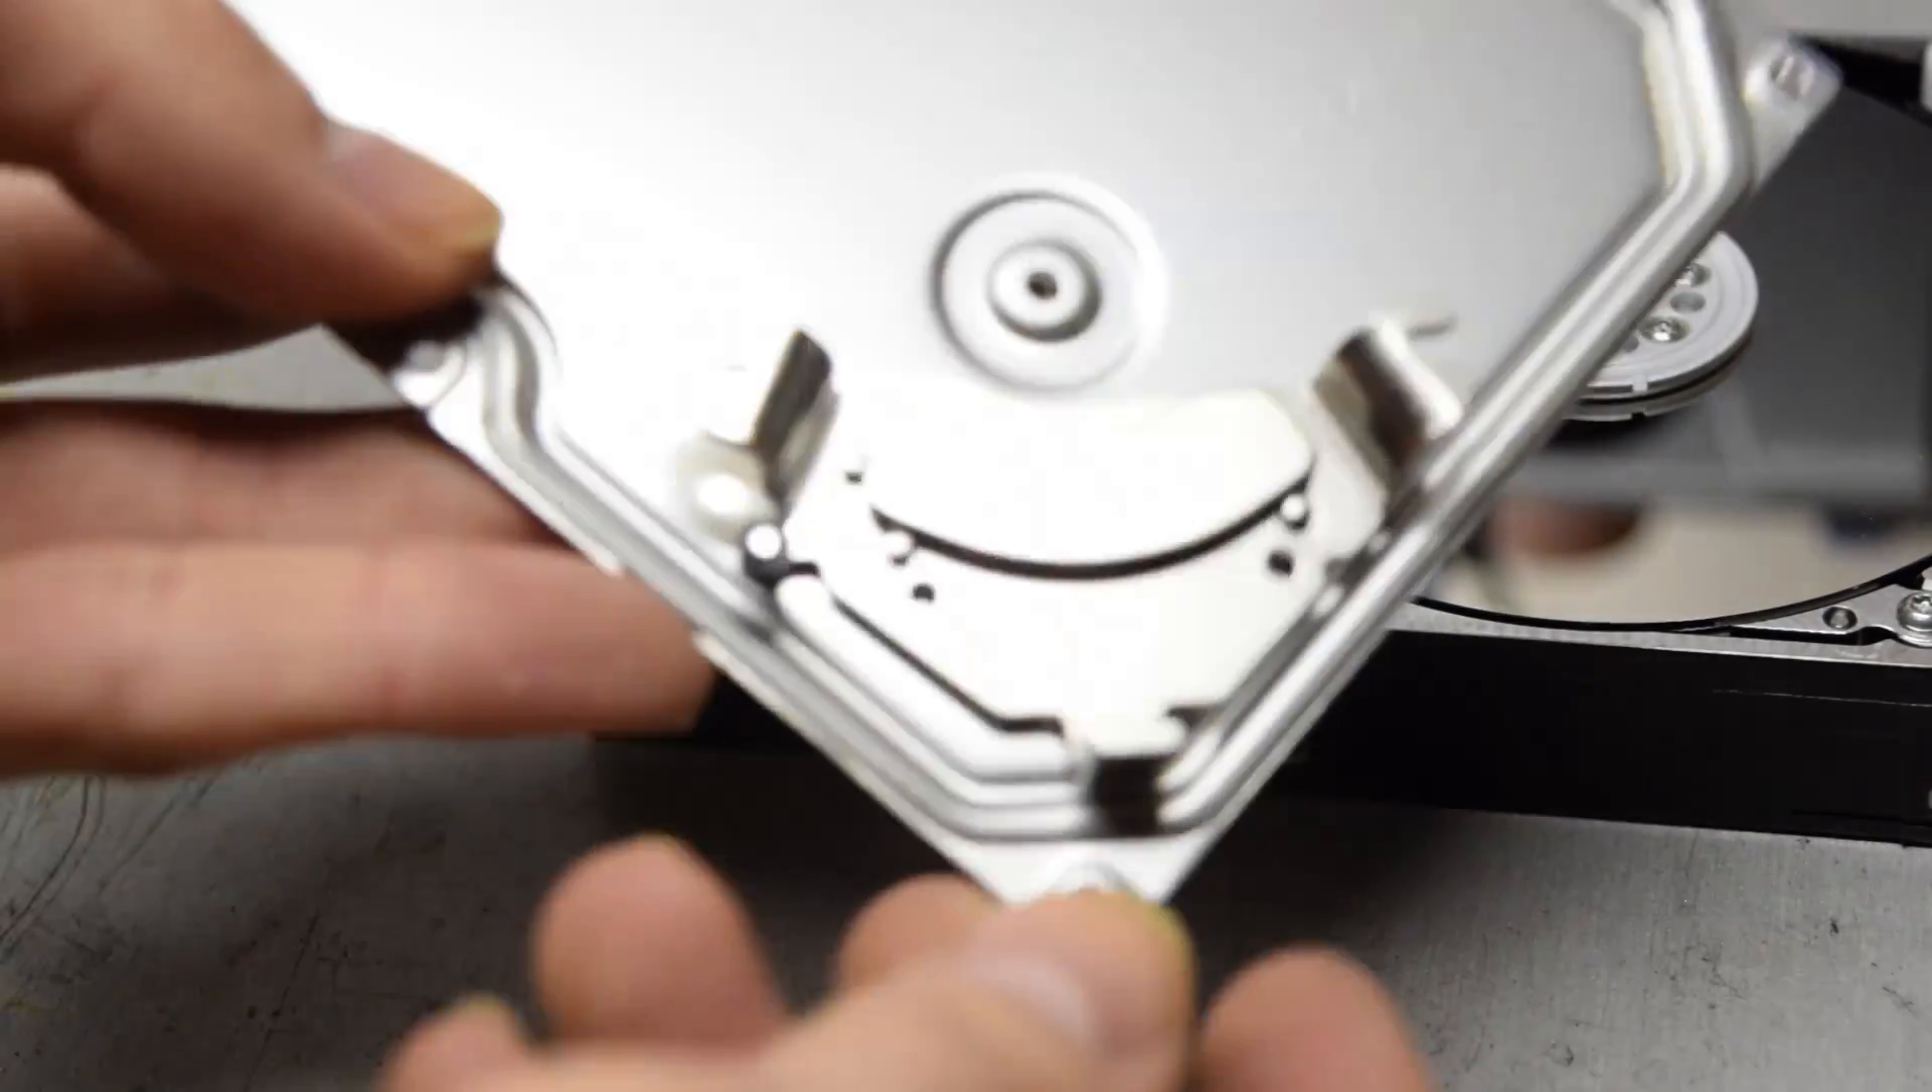Now that all the screws are removed the cover can be pried off and there it goes.